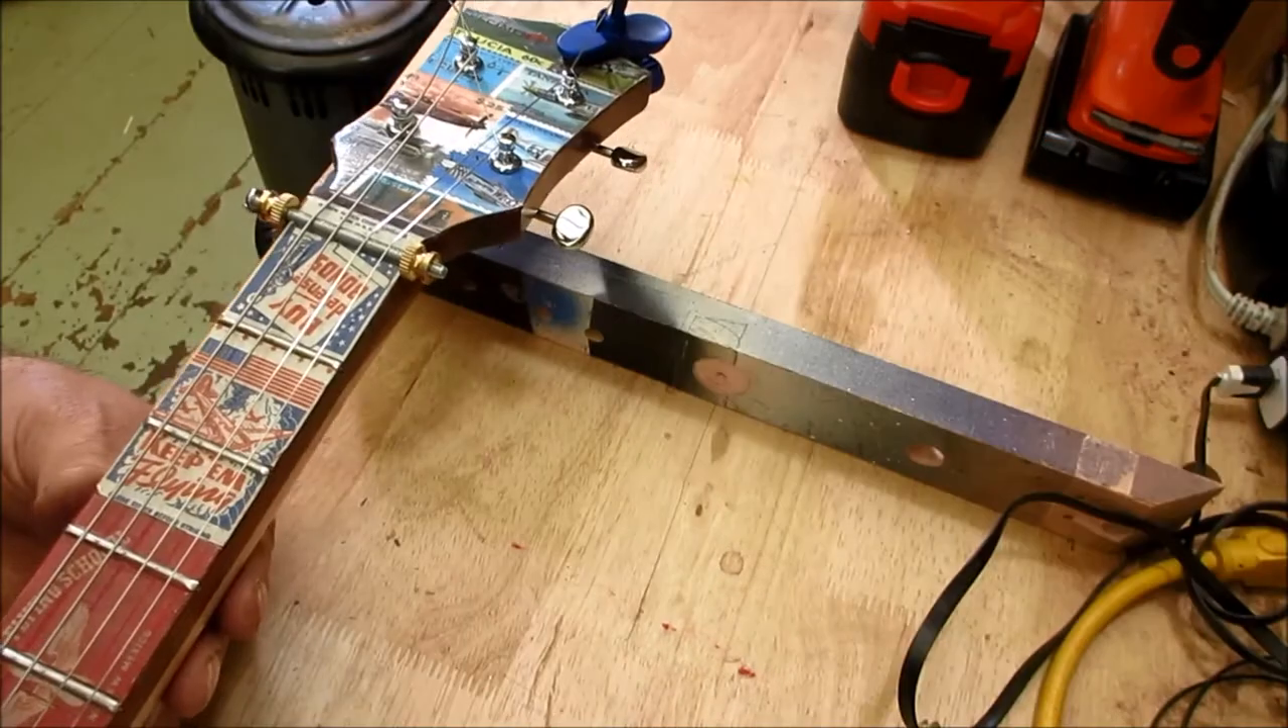There's our first string okay strings are on.